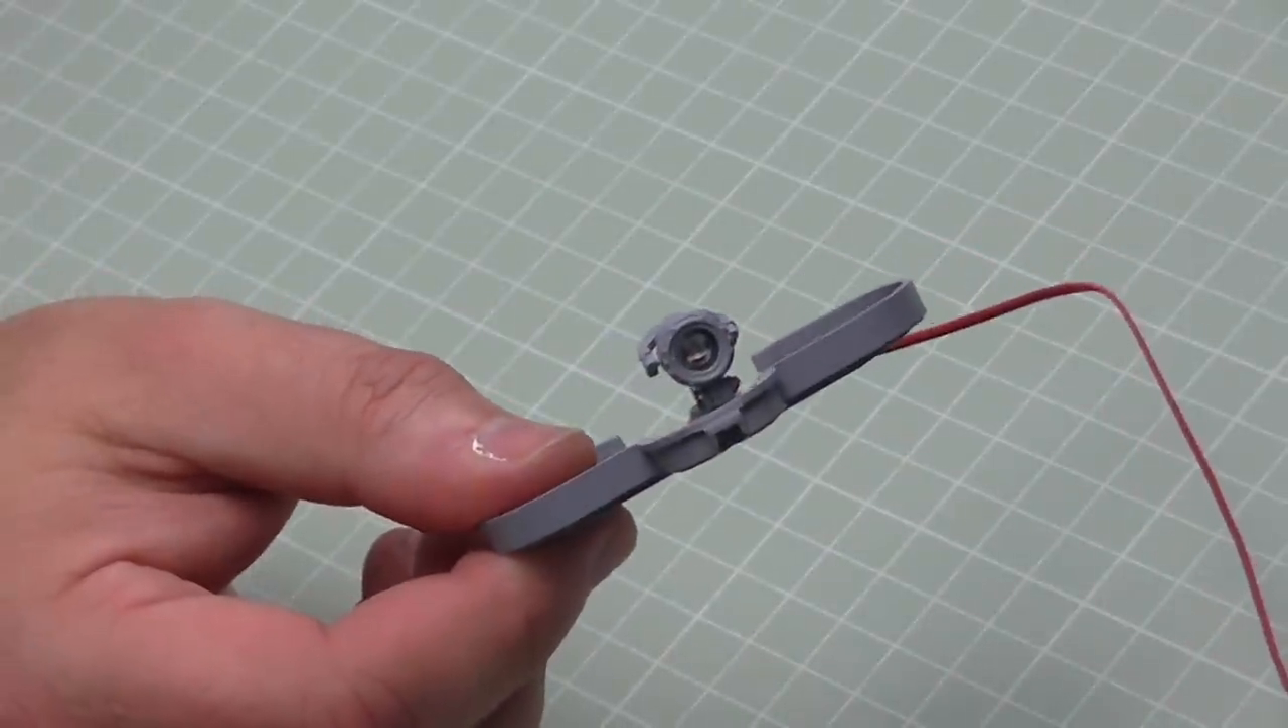That's the searchlight in place on there like that.